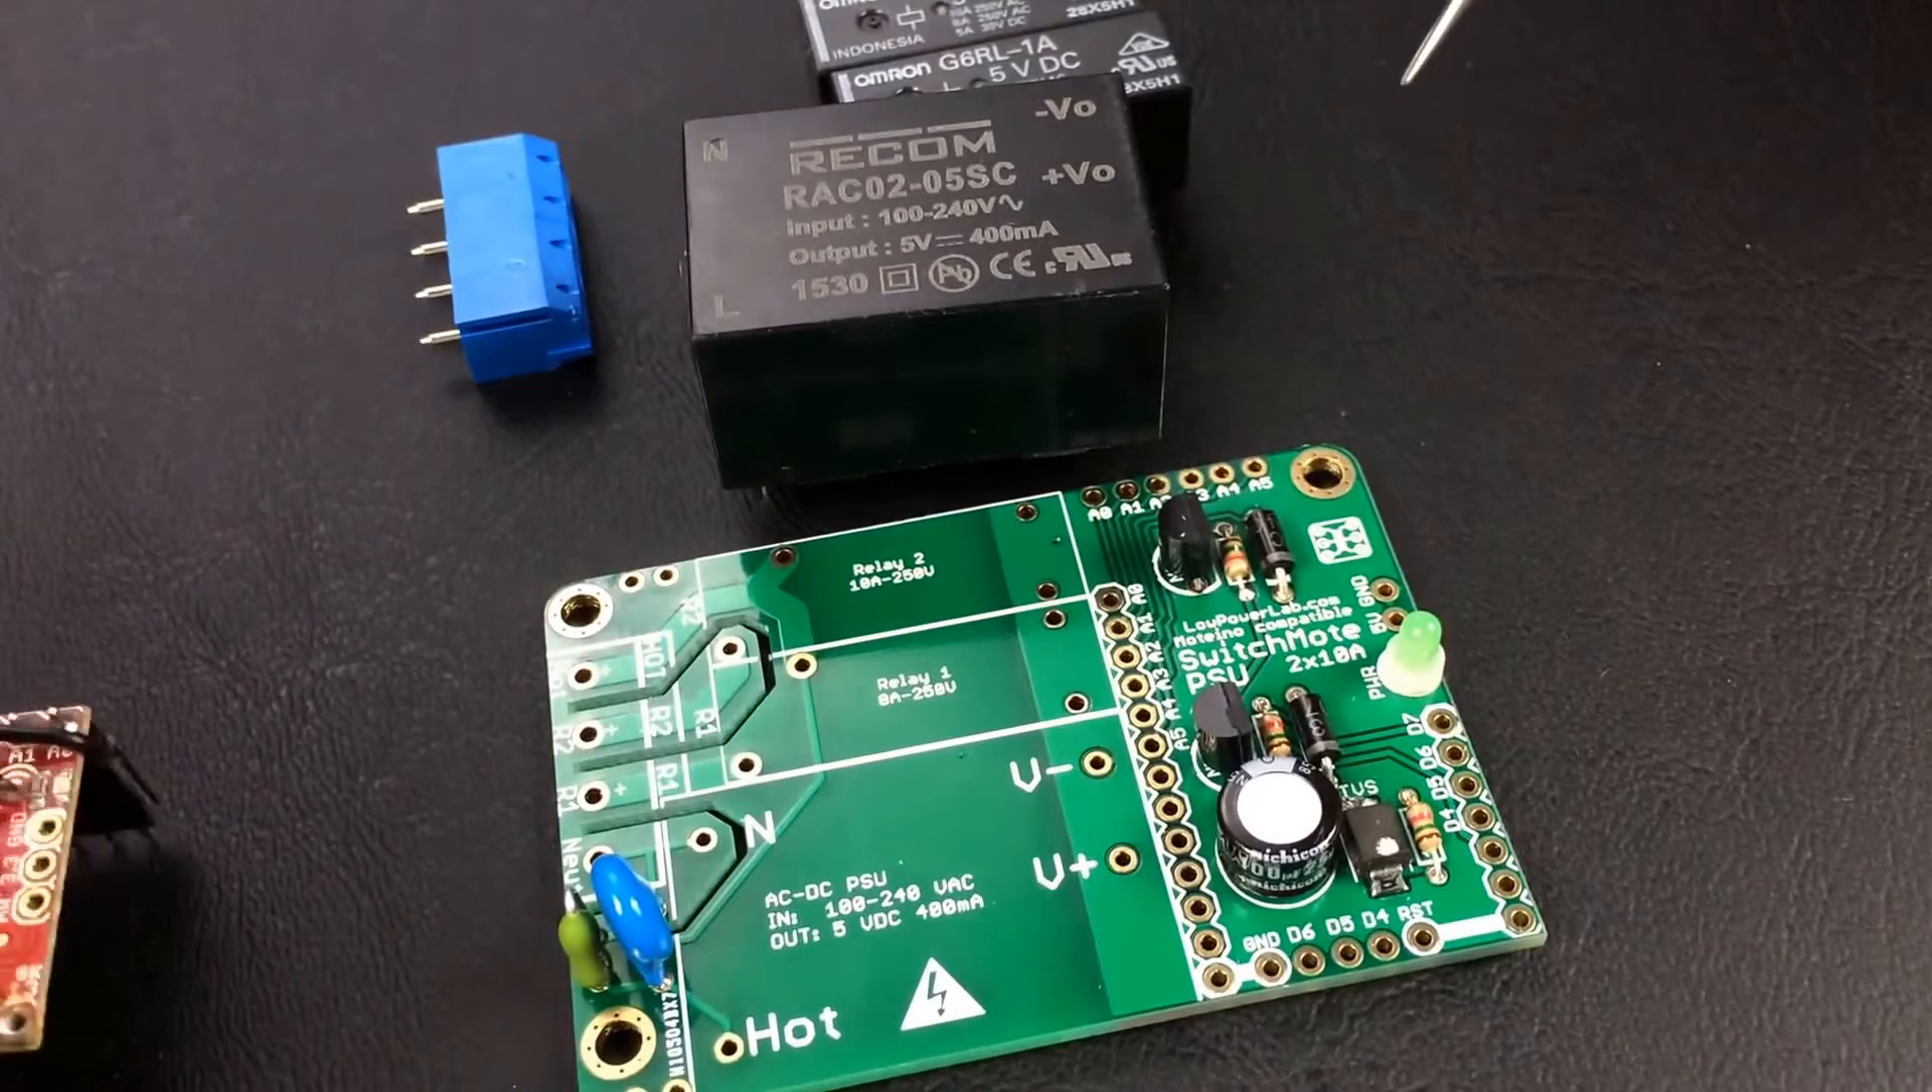And so I'm just going to get started and get these last few big components on this board then I'll be done.